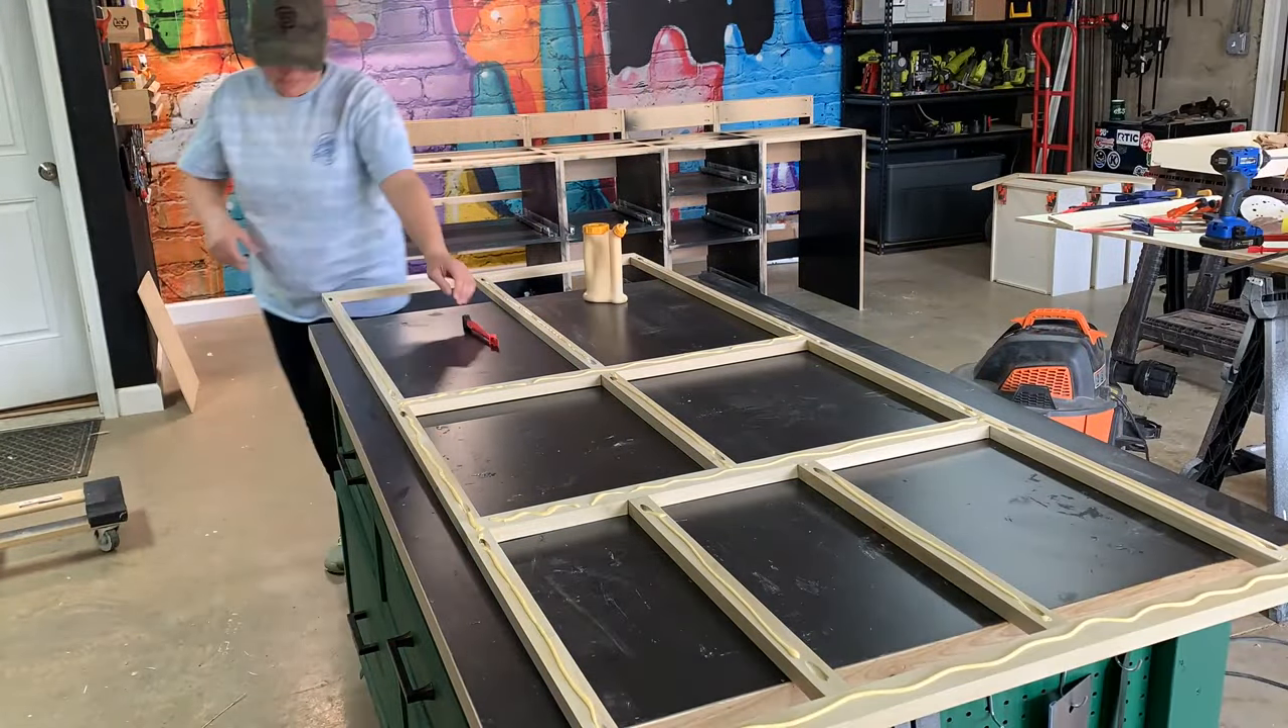Next I built a face frame for my cabinets out of some 1x2 poplar boards.